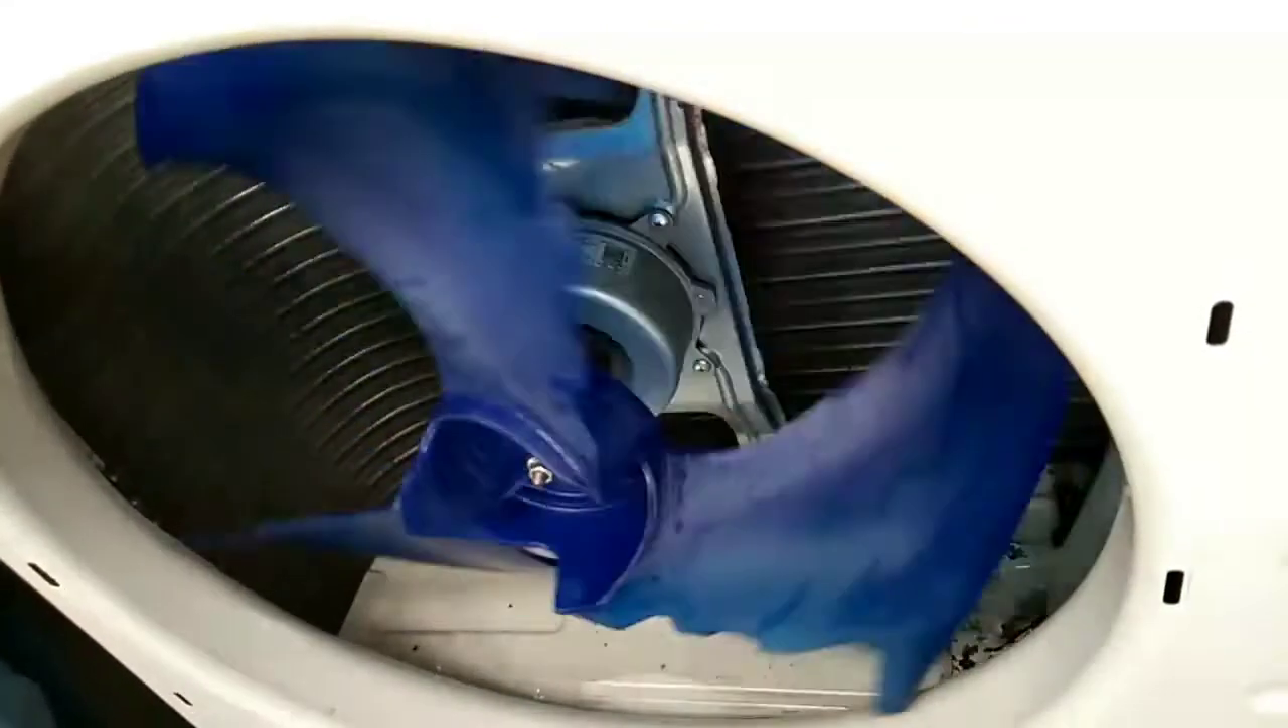Okay, nabalik na natin yung fan blade.